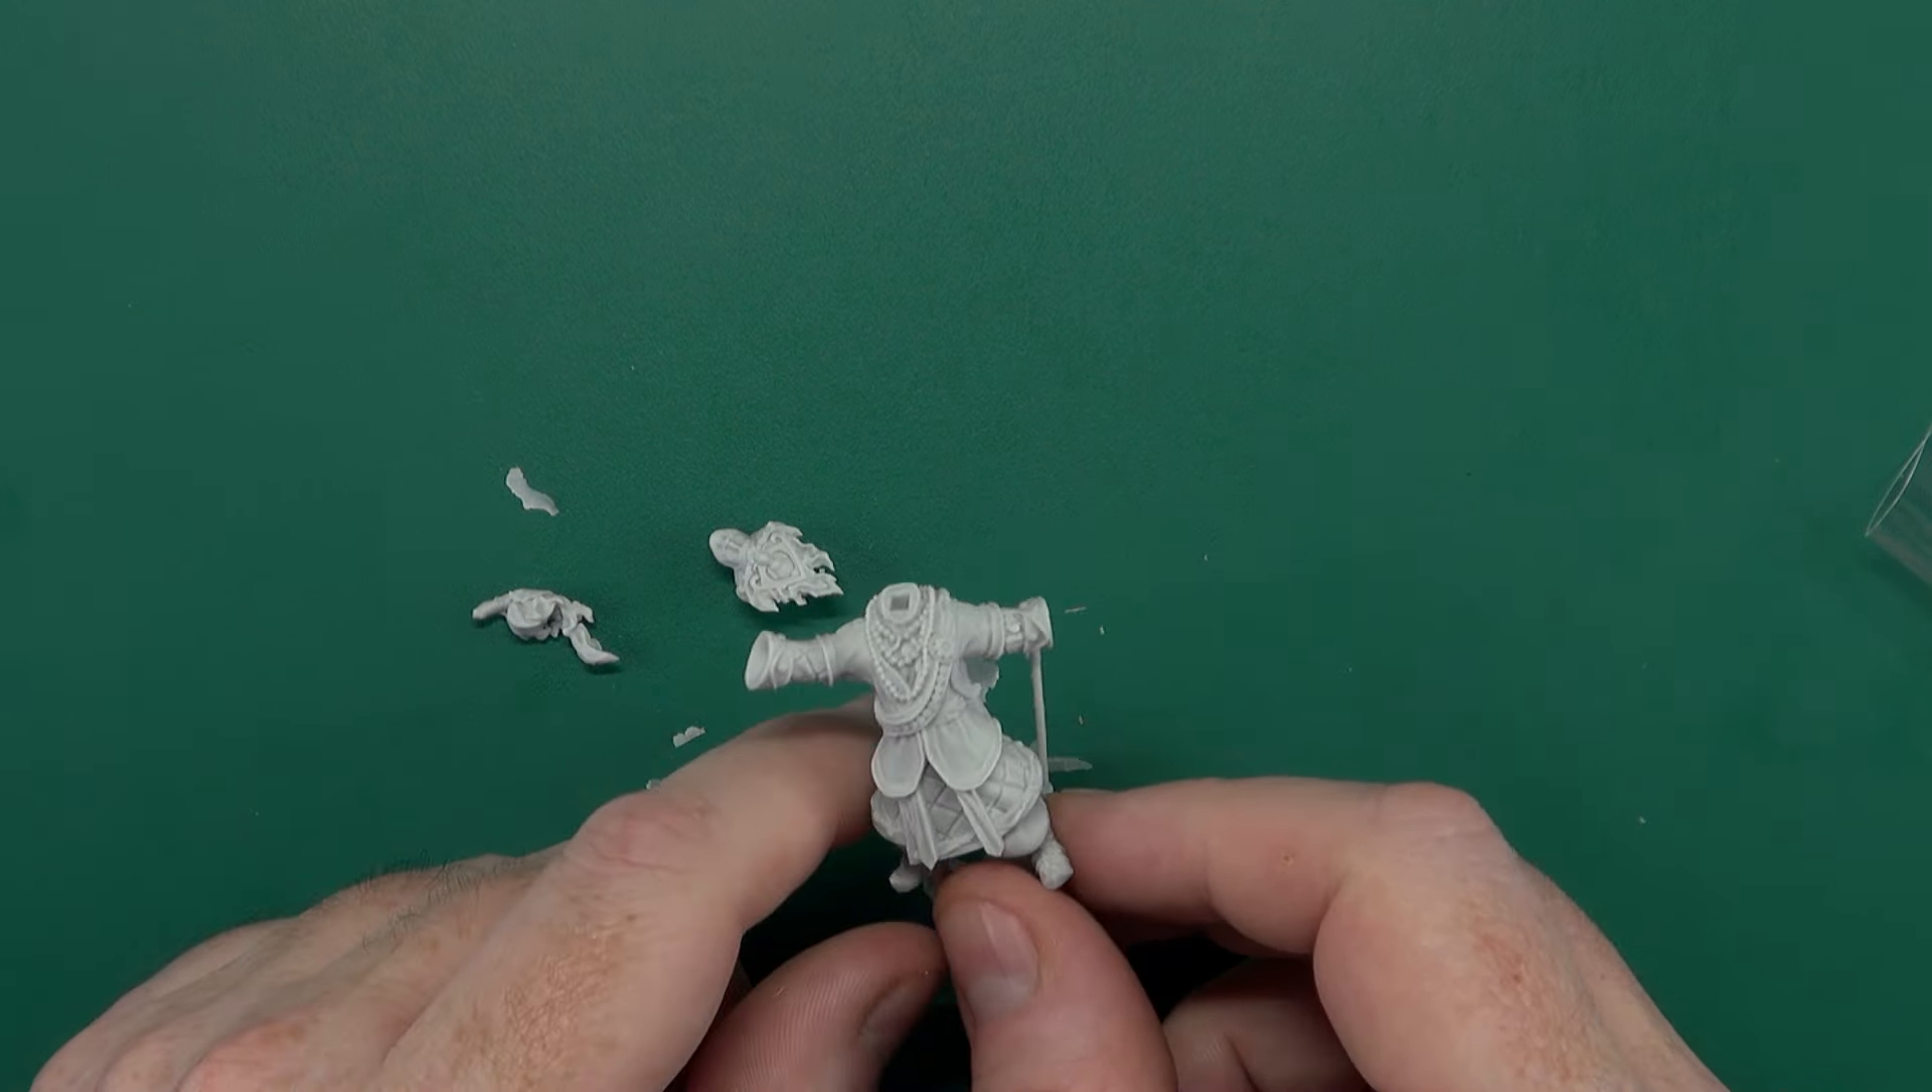The main body is pretty much complete. Head and hands to go on and that's it.